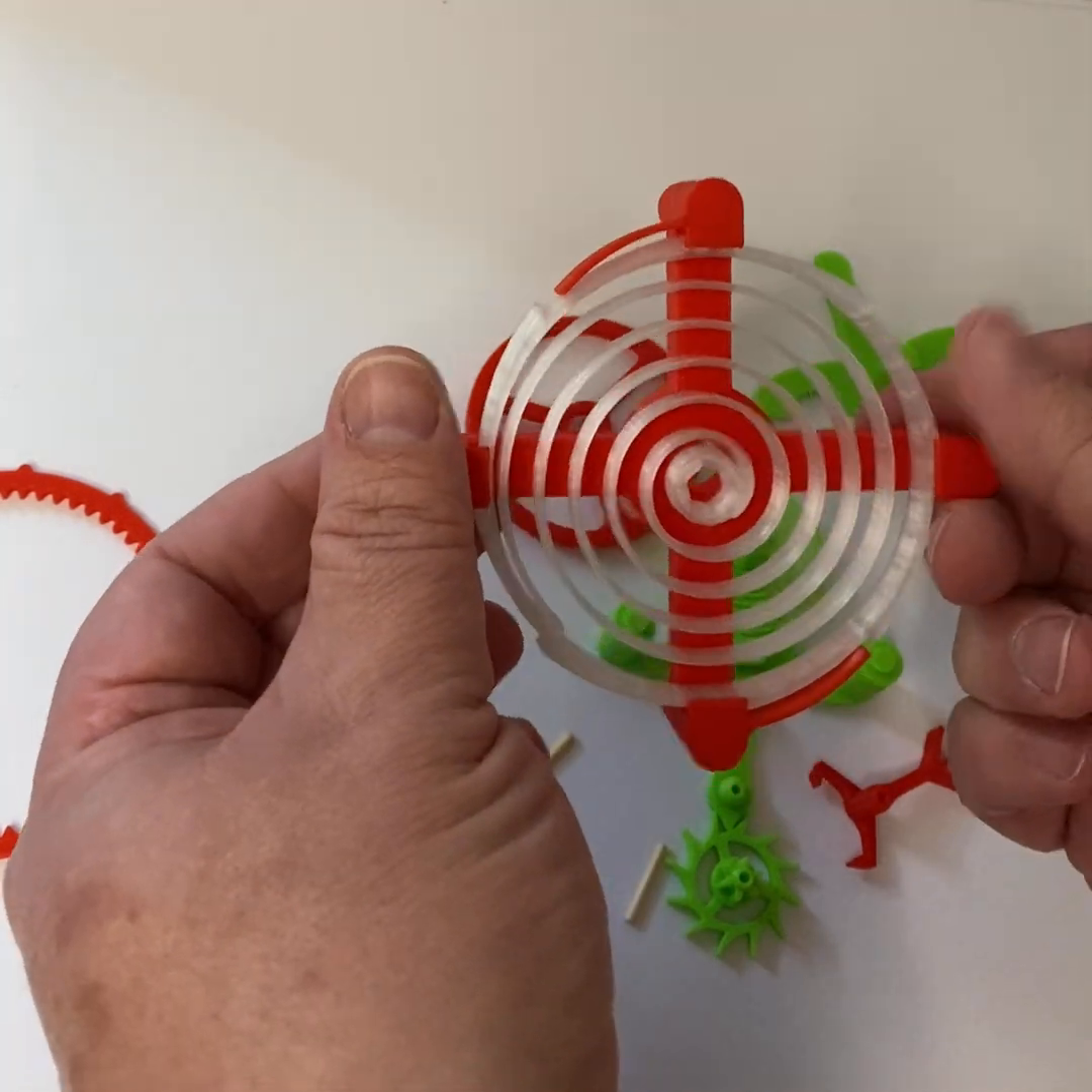So now we've got the spring on the base.